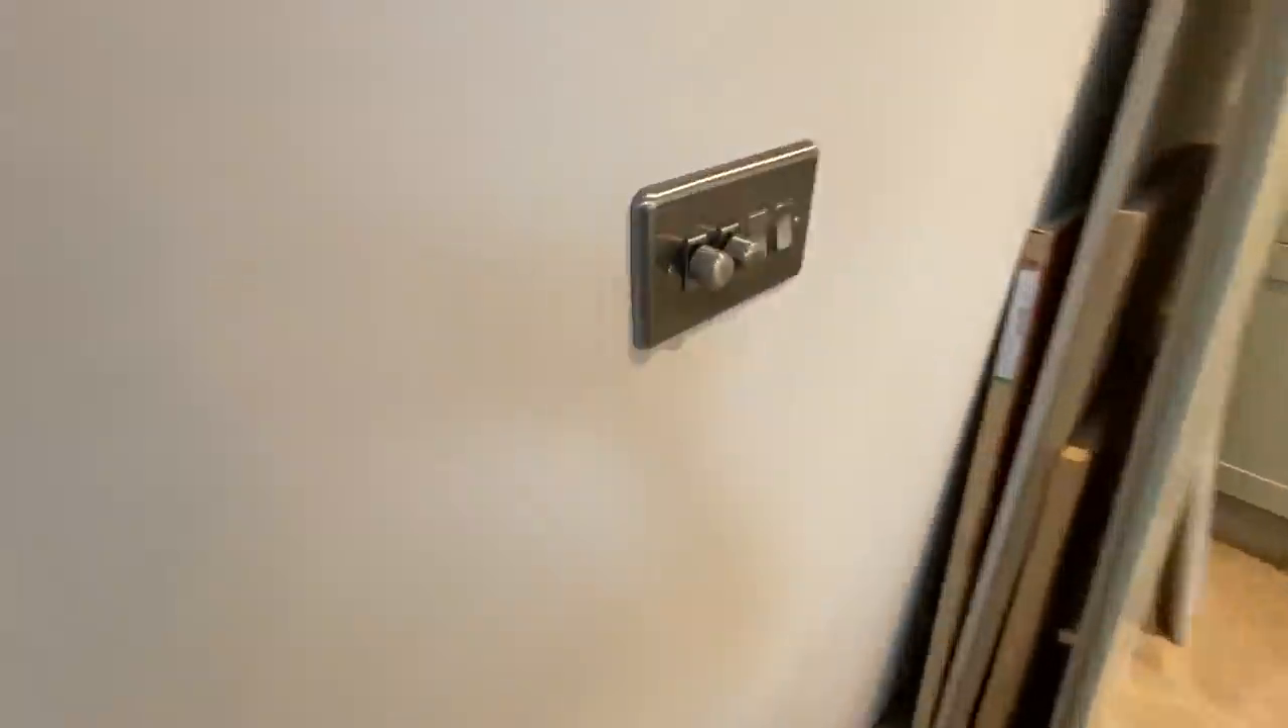So i've got the cover plate on which is quite nice.